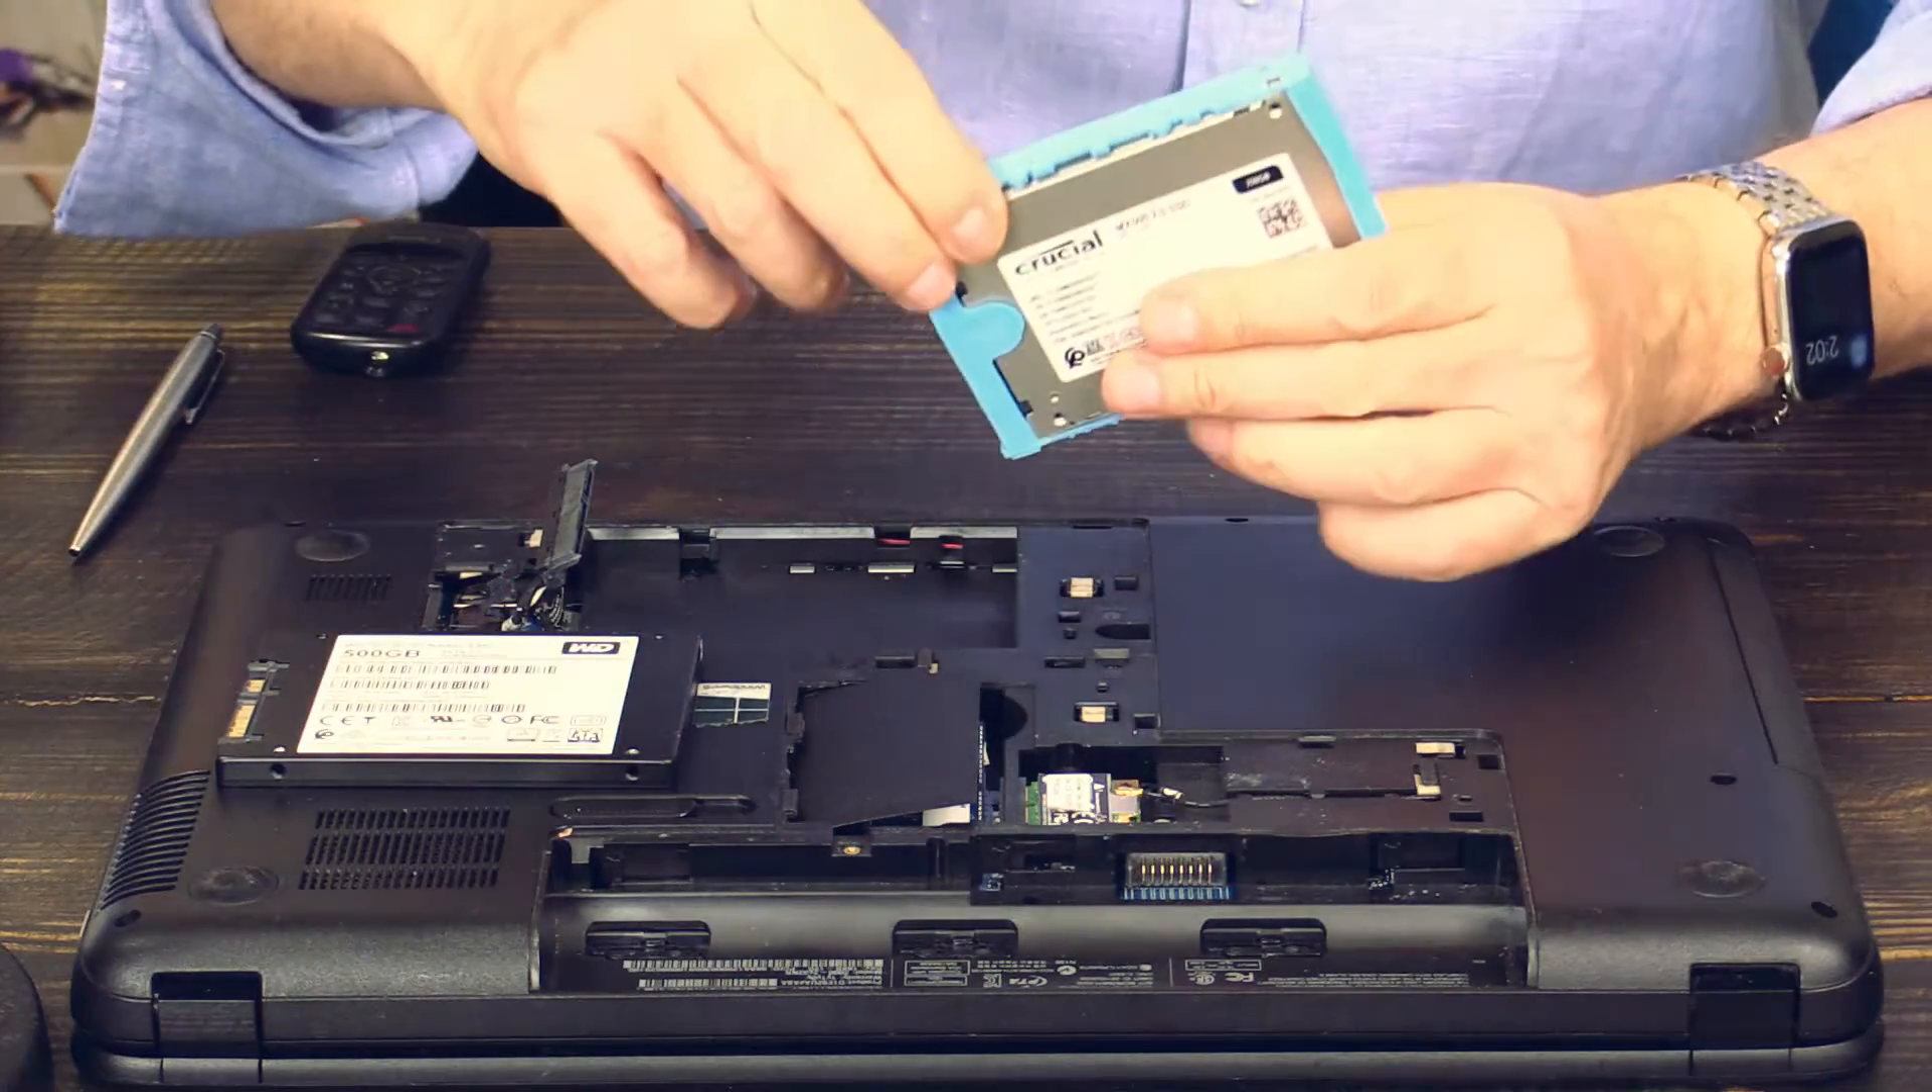But now you have the old hard drive out.